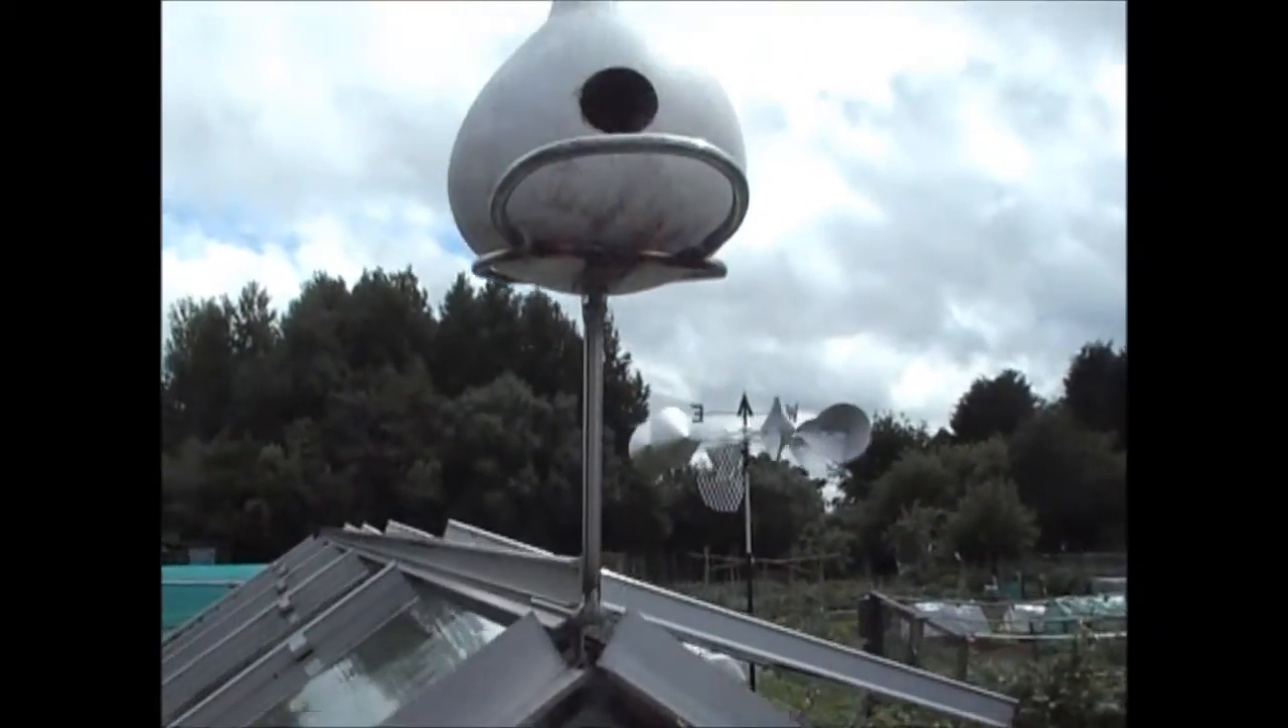Okay, so there's the birdhouse gourd in position, as you can see it's attaching to the roof, and it goes along this form here.